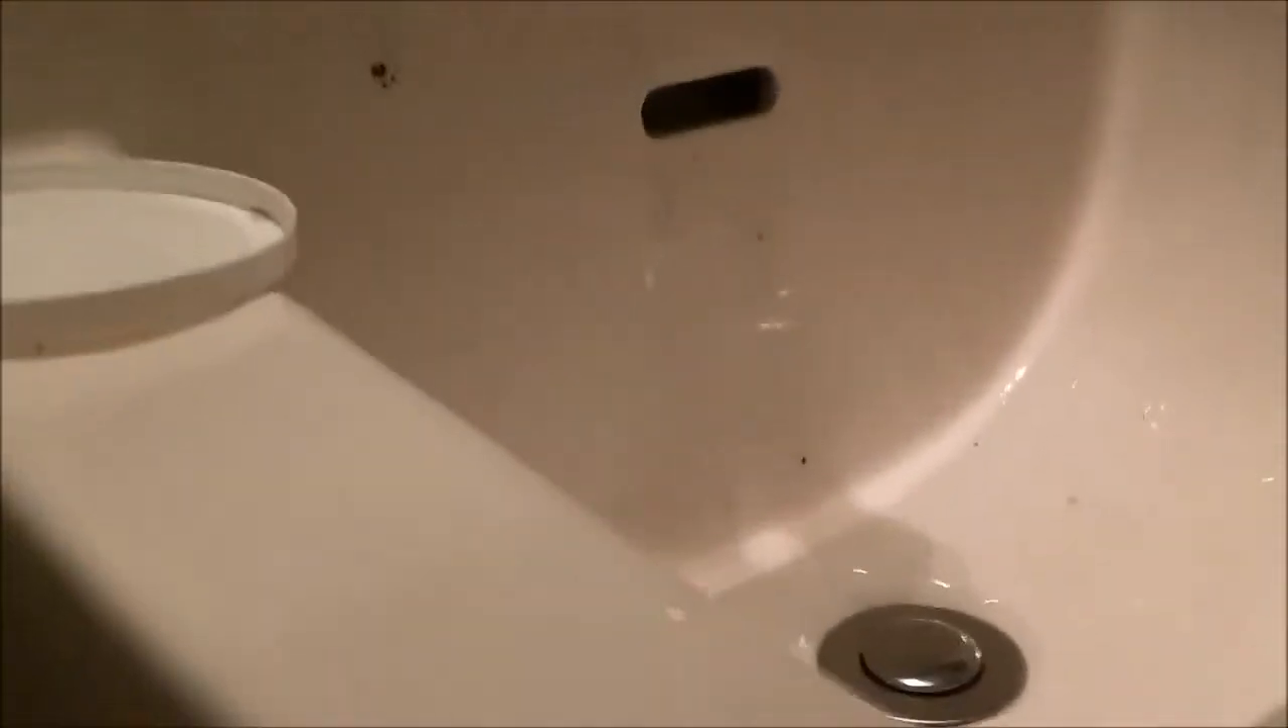Now we've got the drain in.